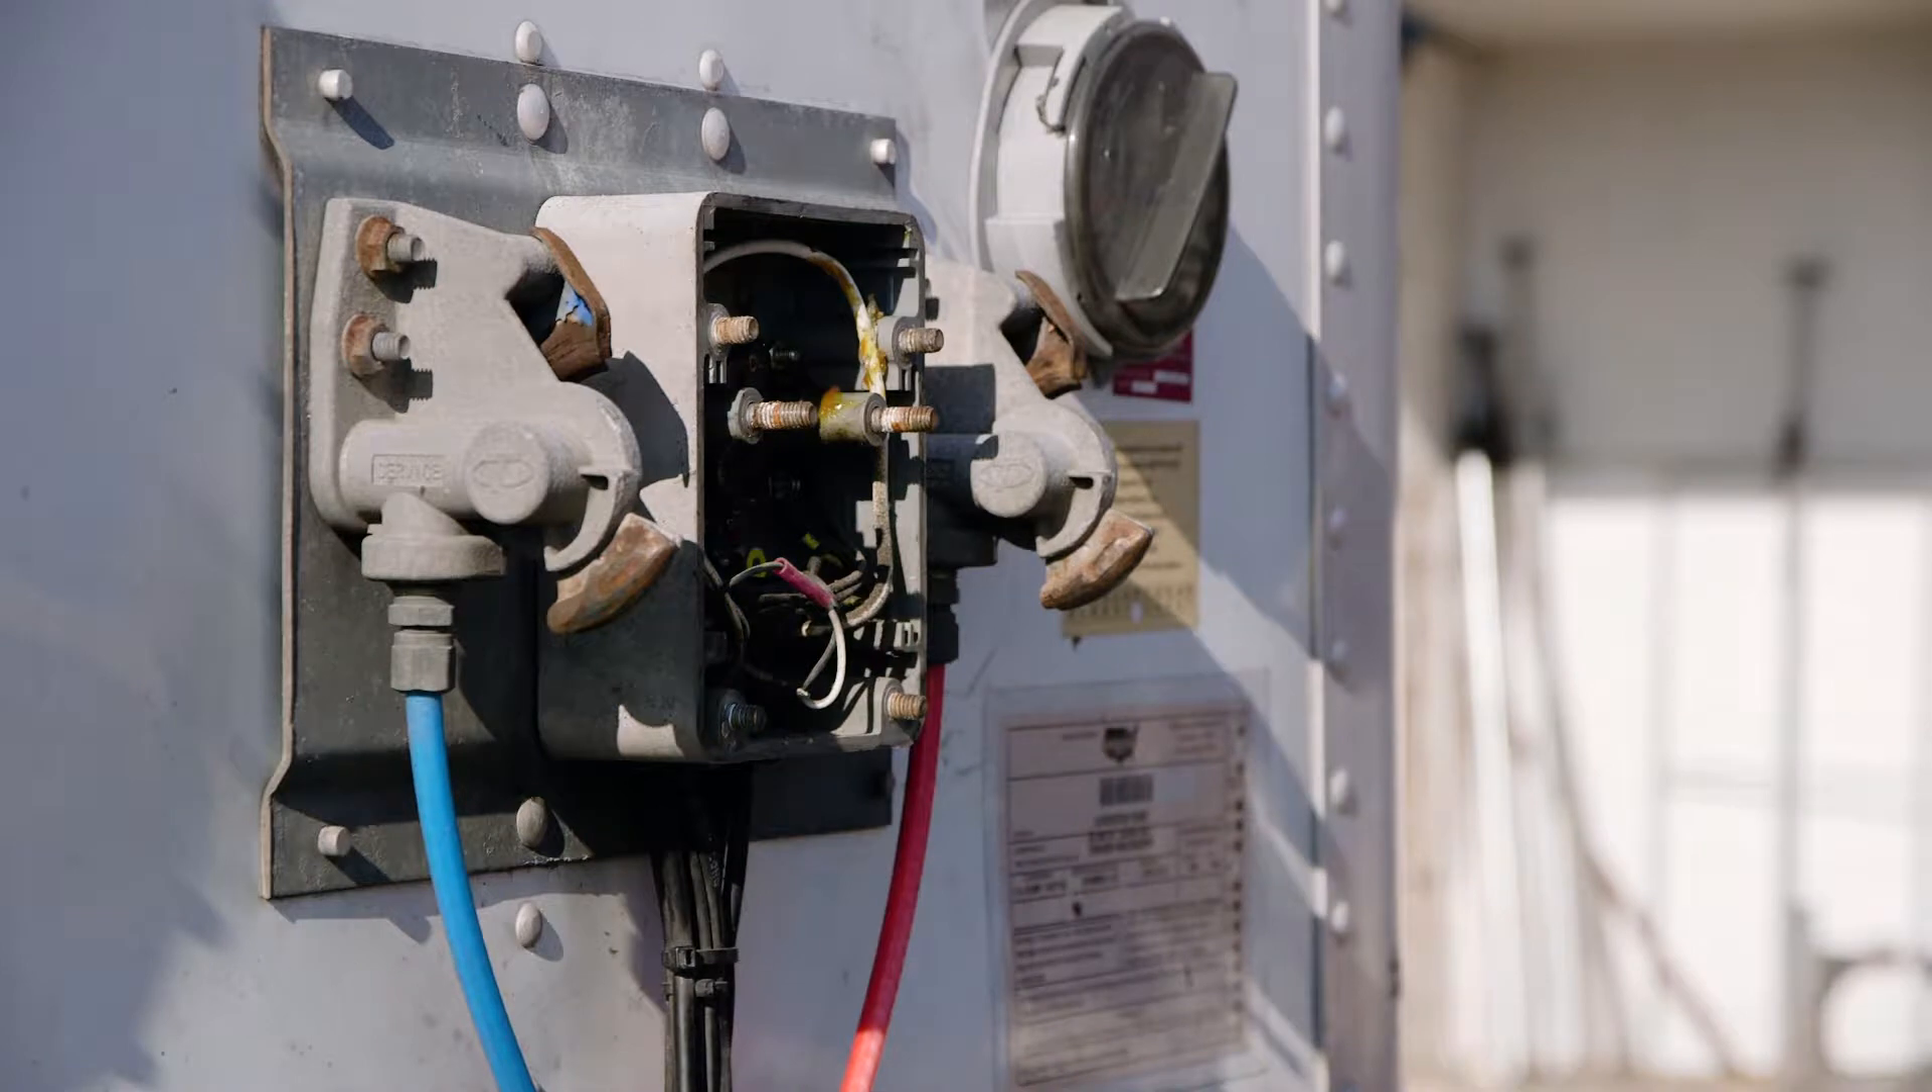Take off the front cover. Now we have access to all the wires.